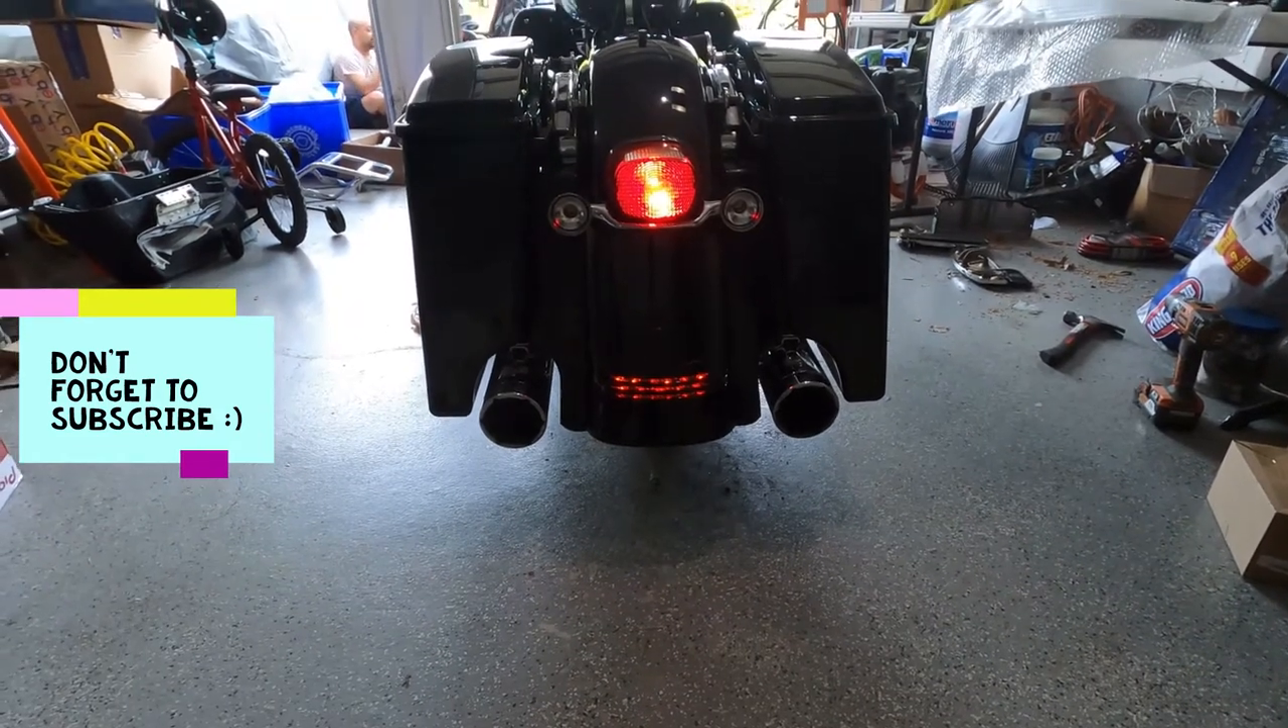That's what it looks like after we put the saddle bags back and uh and put the extension and the light.